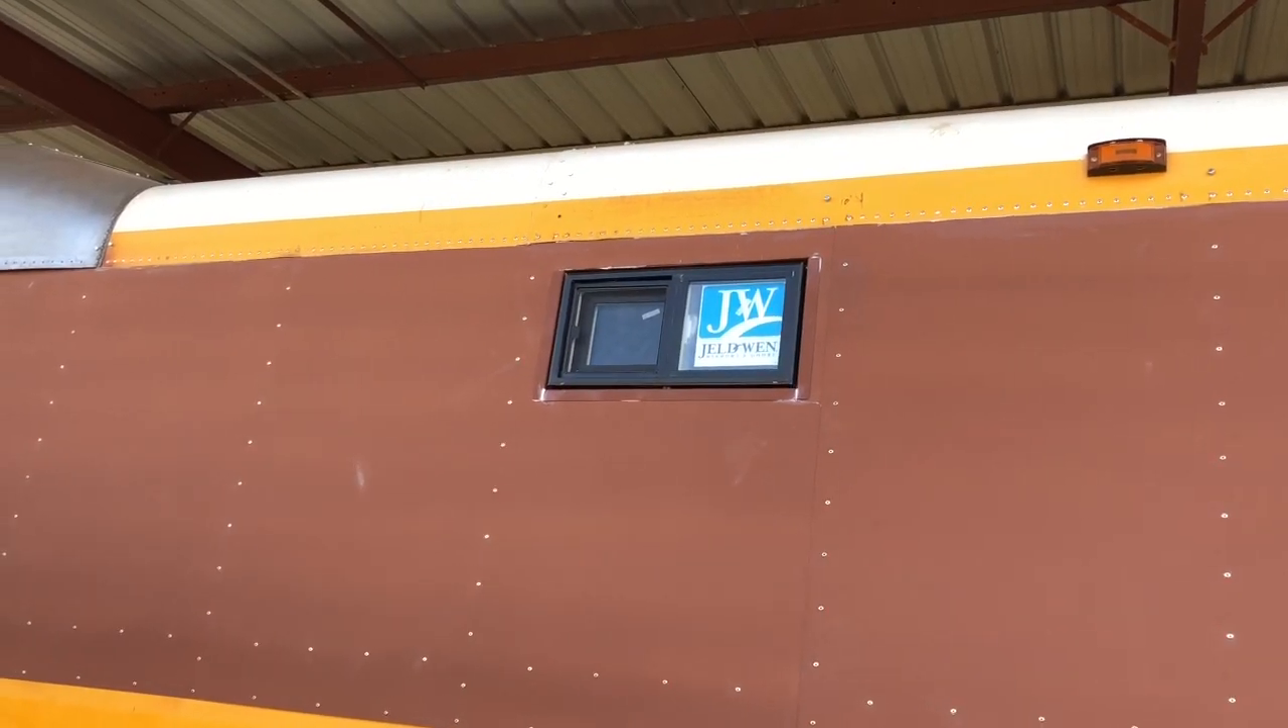So here's a test fit of our bathroom window after it's been all framed.